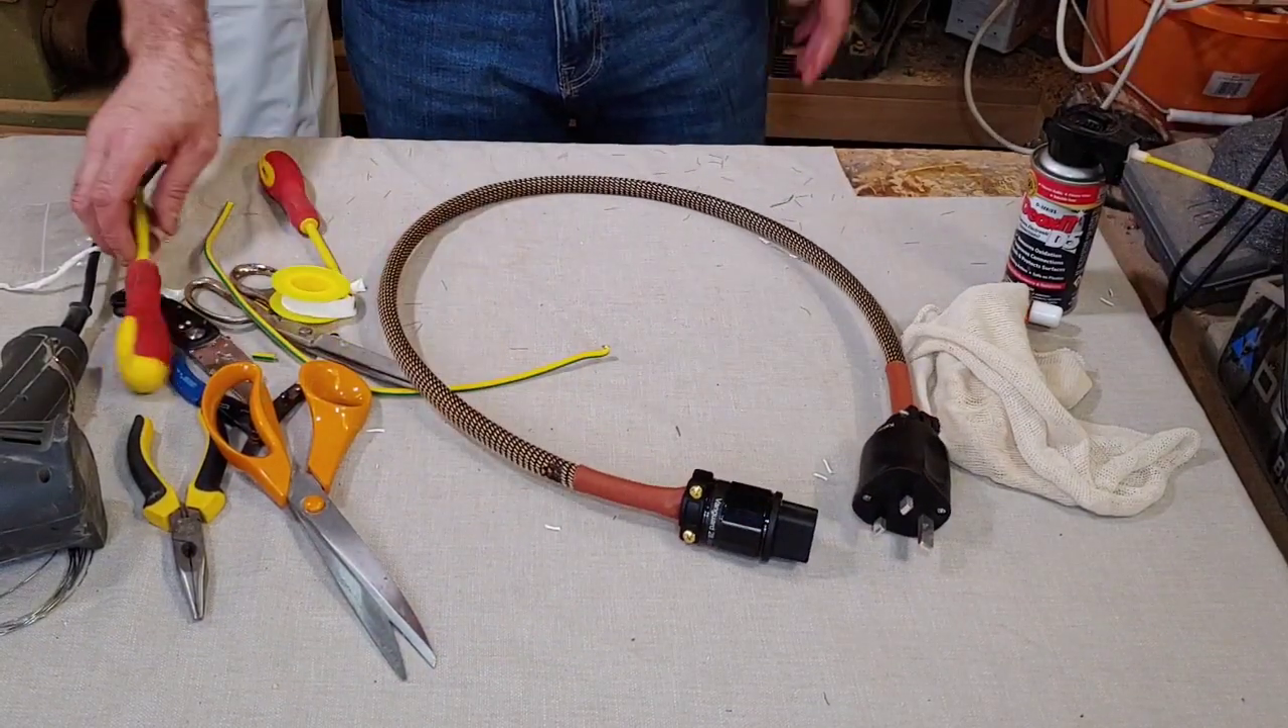So Here we have Our mains cable made.